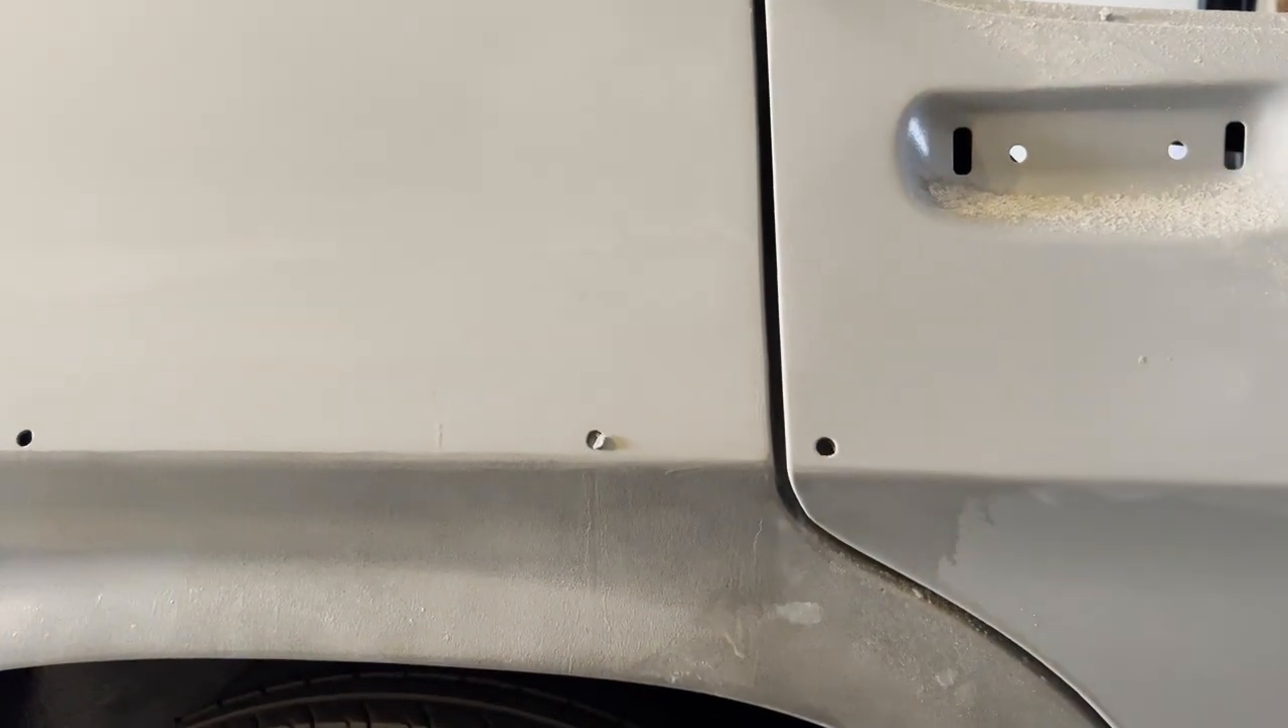Now, you see how we've got a nice gap all the way down? It's very consistent.